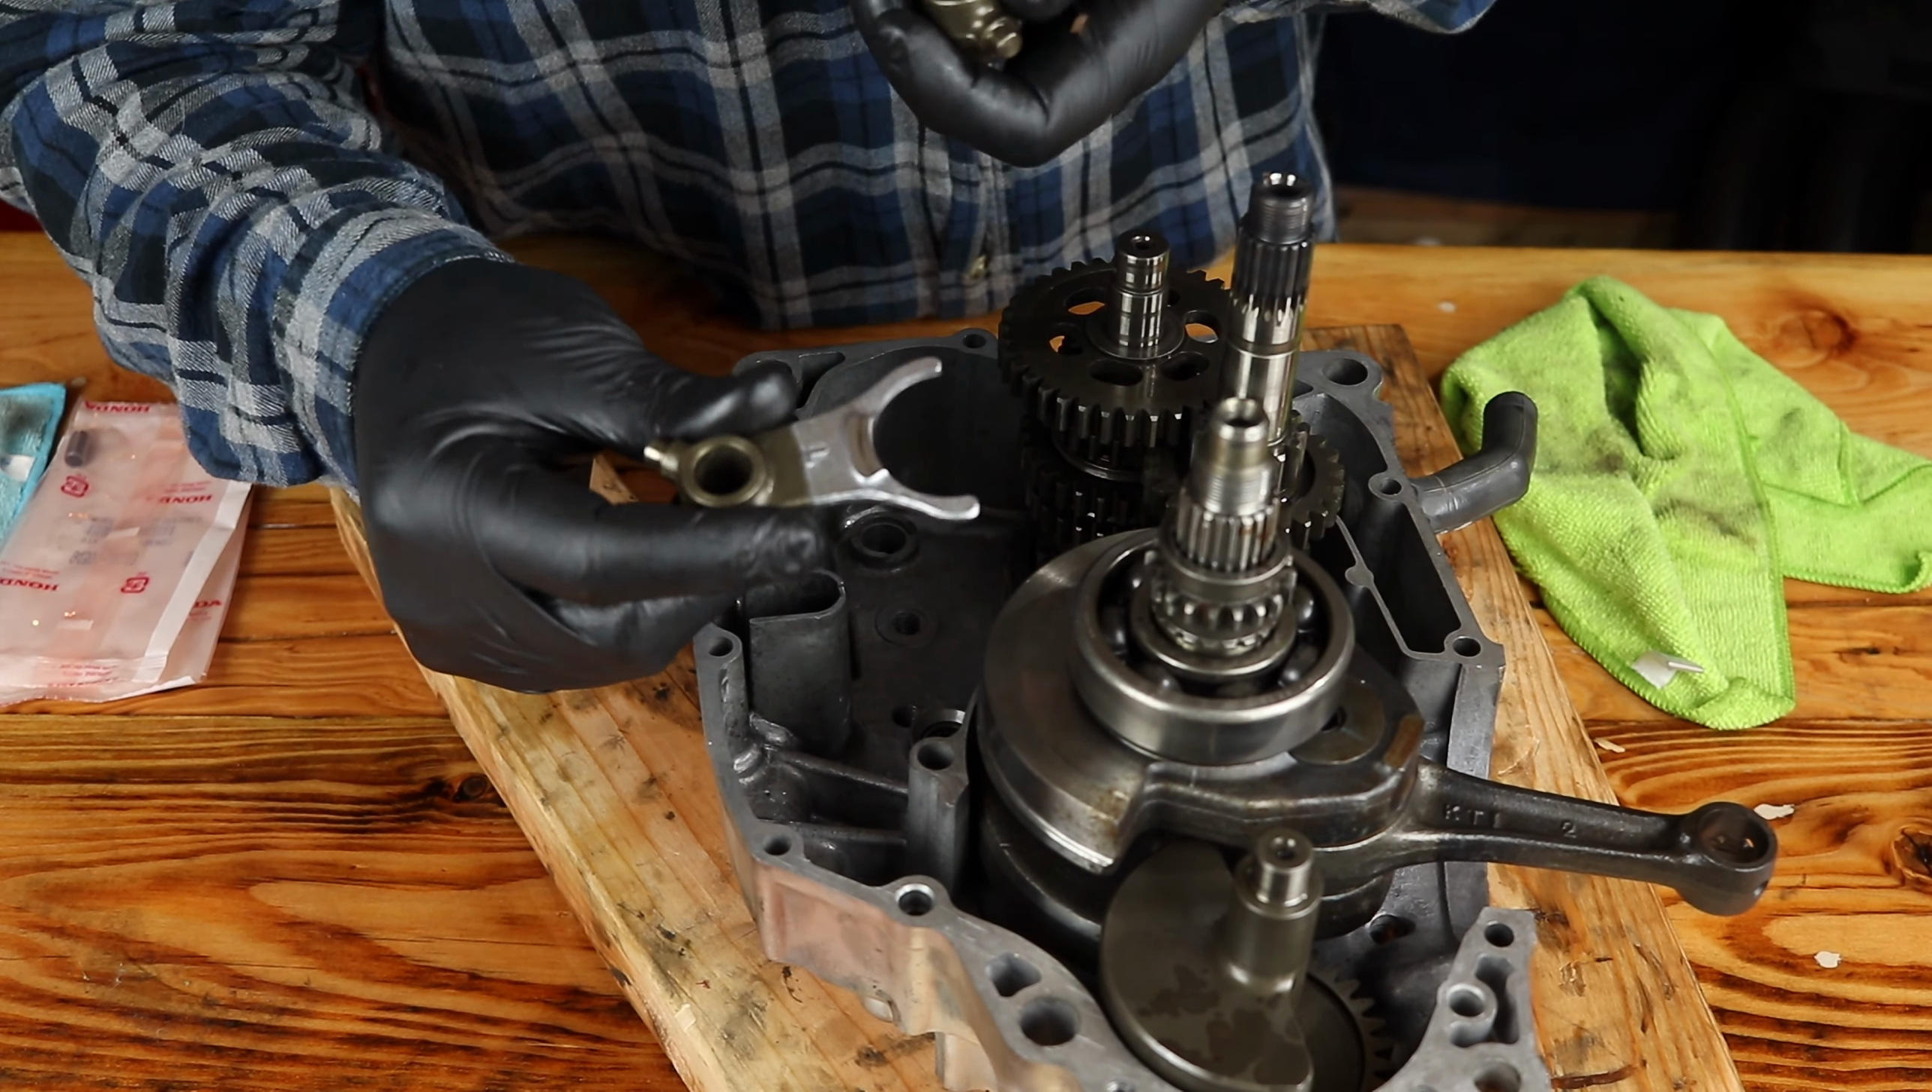All right we have our transmission in now.